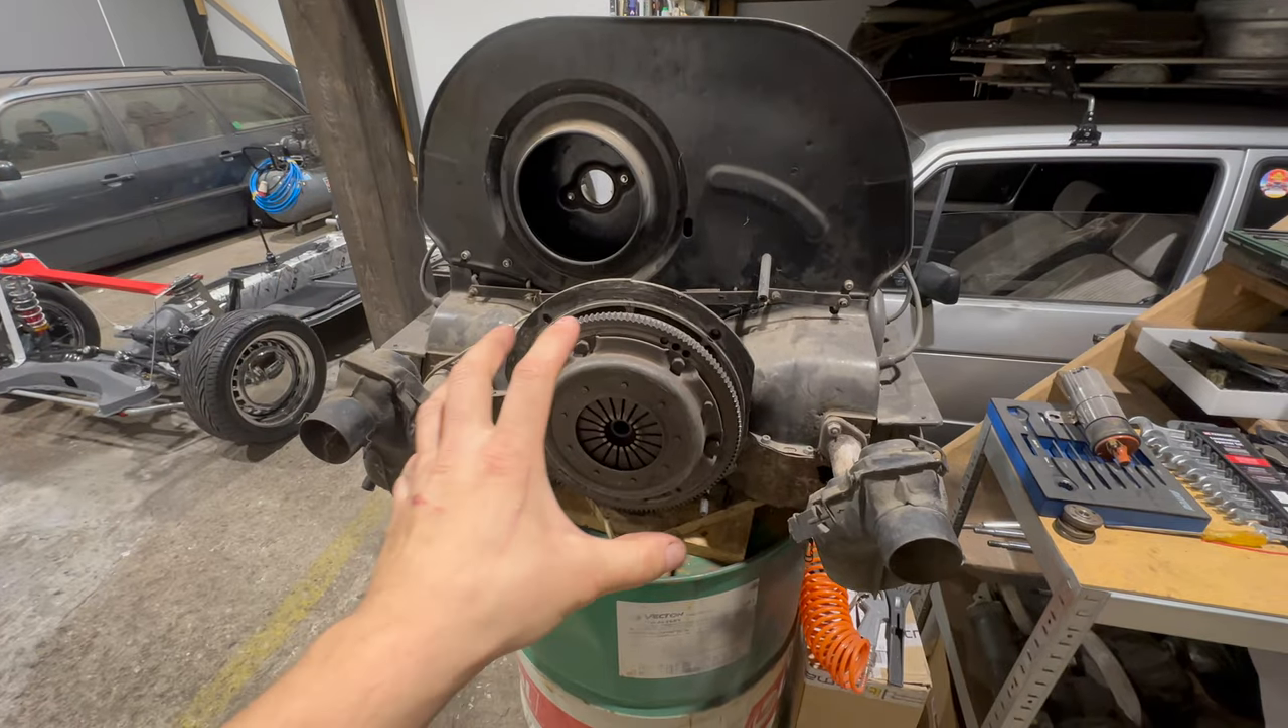We still have the clutch mounted so we need to take it off.